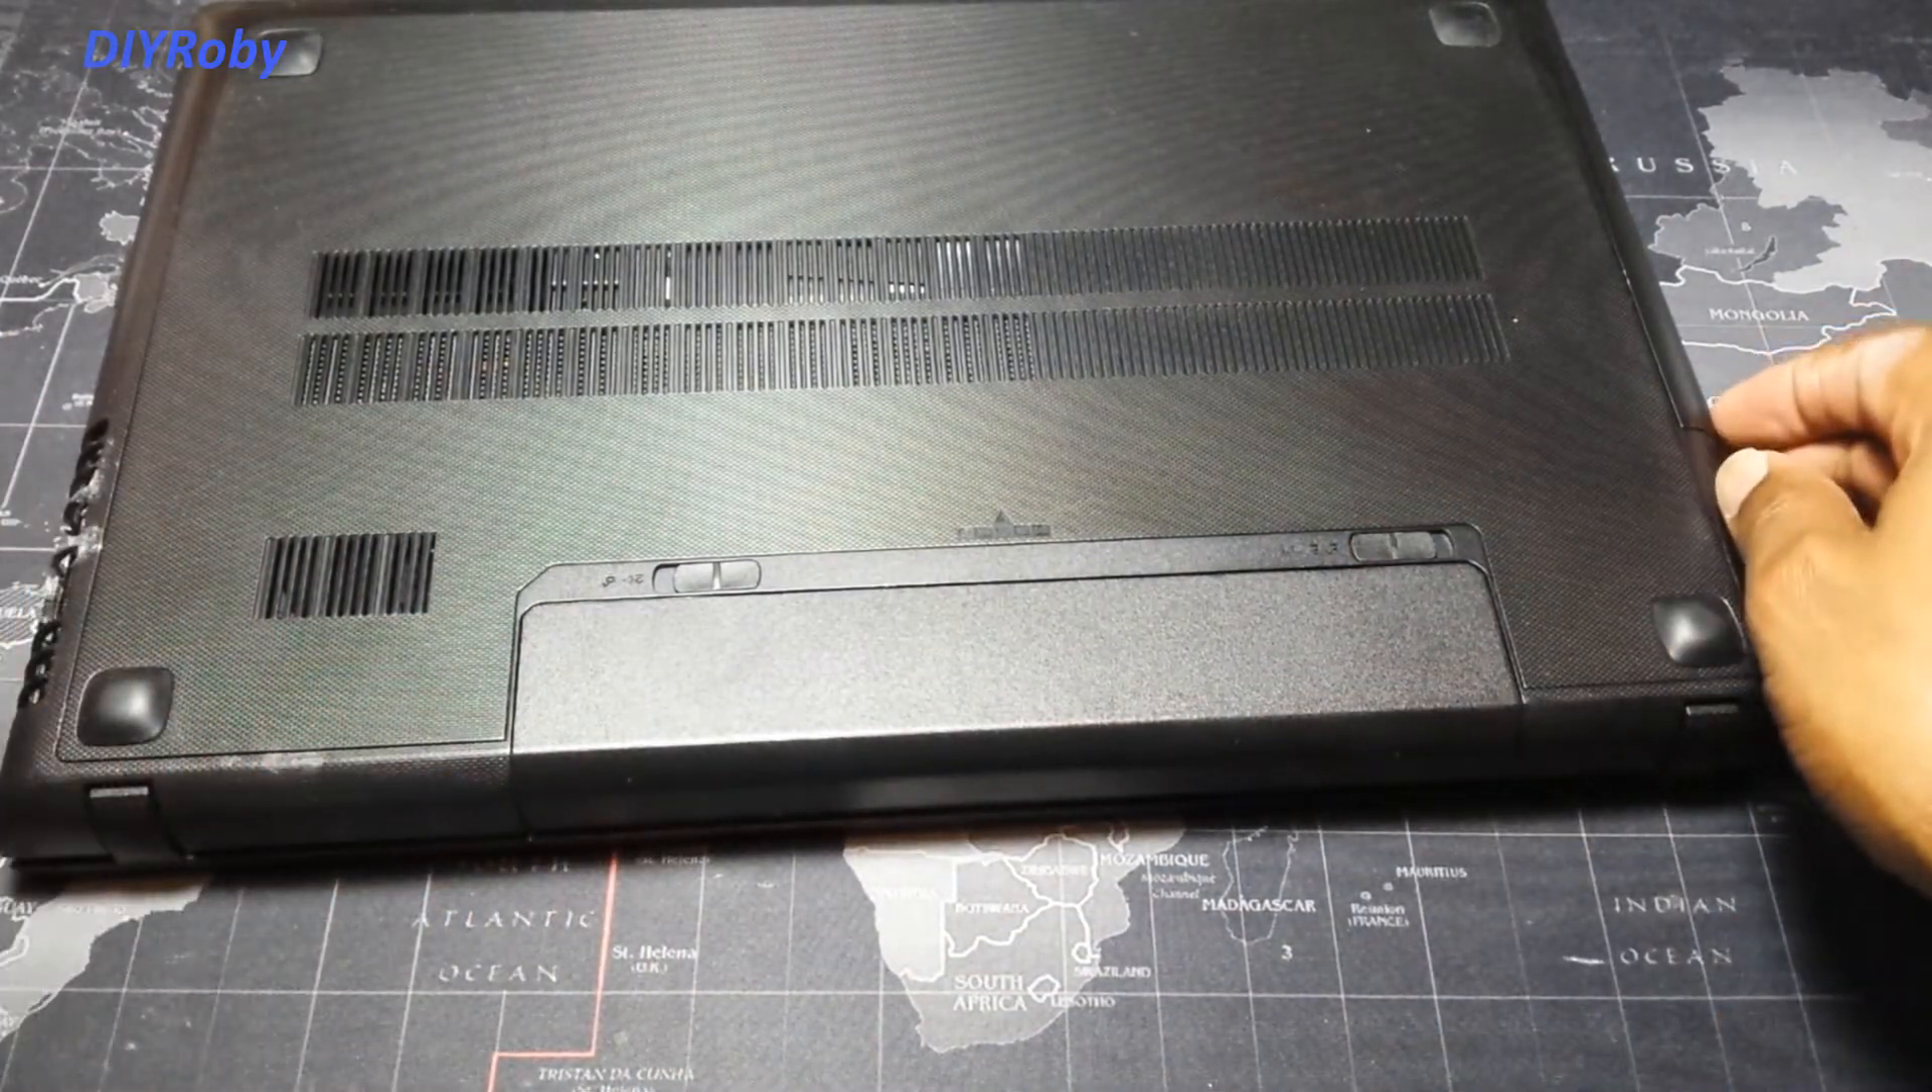The battery back in place and locked.